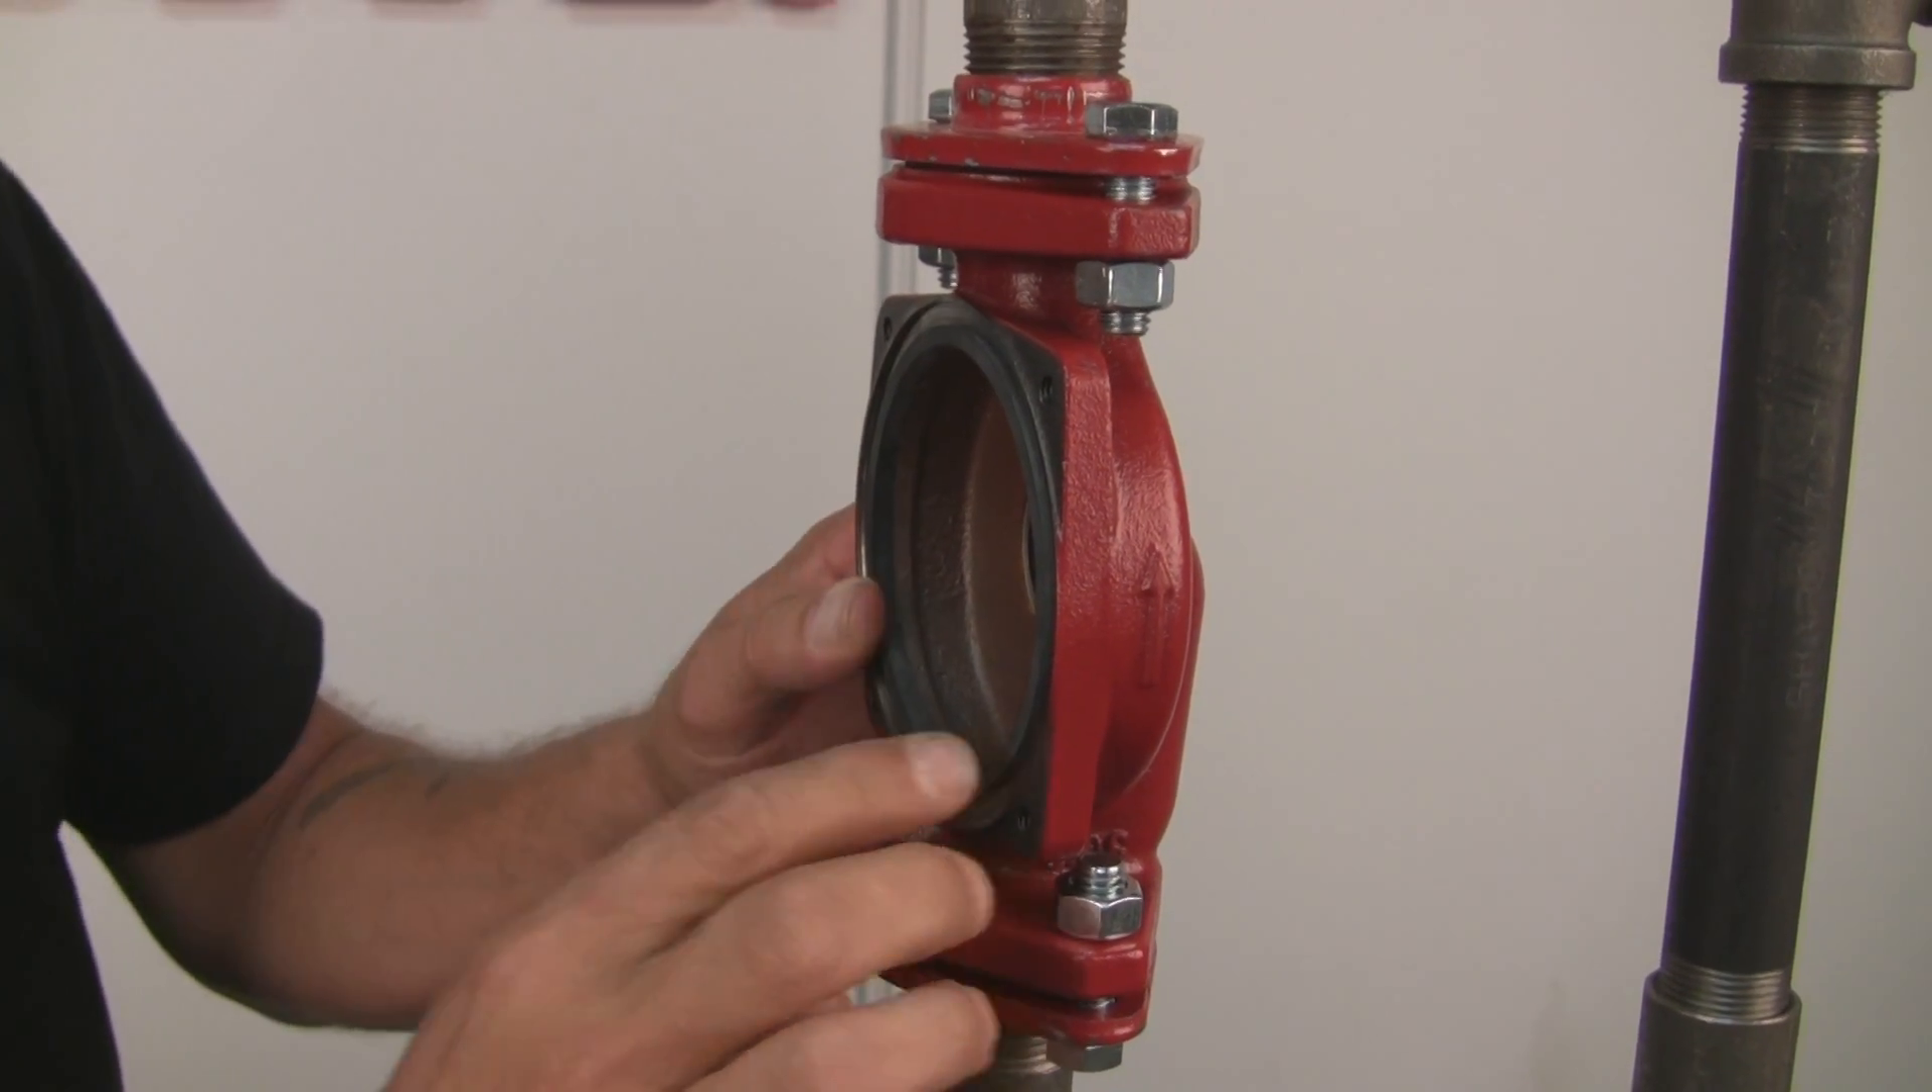Alright, the volute body gasket's in place.